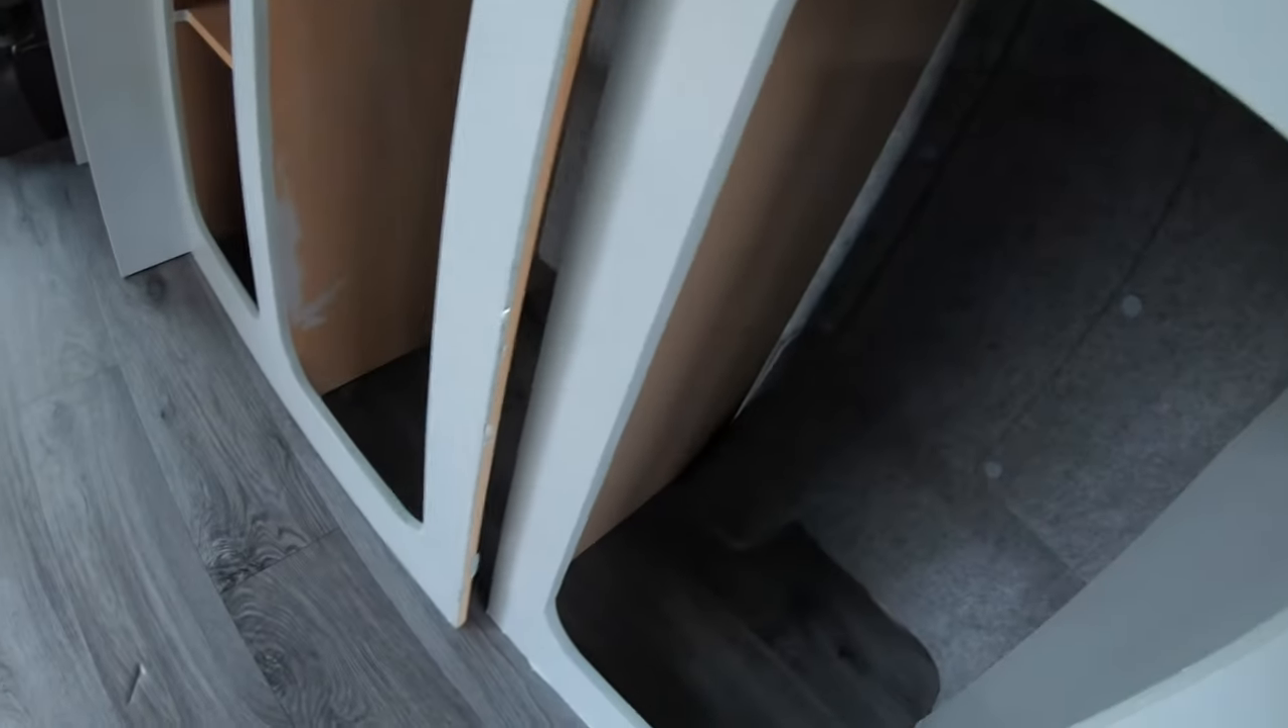And yes I've still got my doors to fit on.